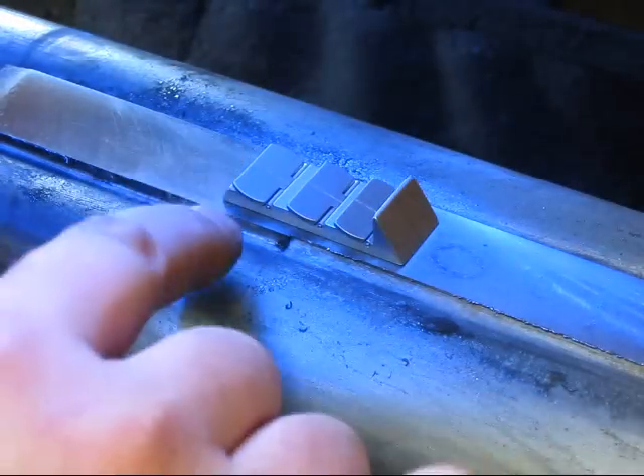Okay, you can see I've got my quarter rib machined down now, and what you'll notice here is, is I've got the express sight just sitting on top here, approximately where it's going to go.